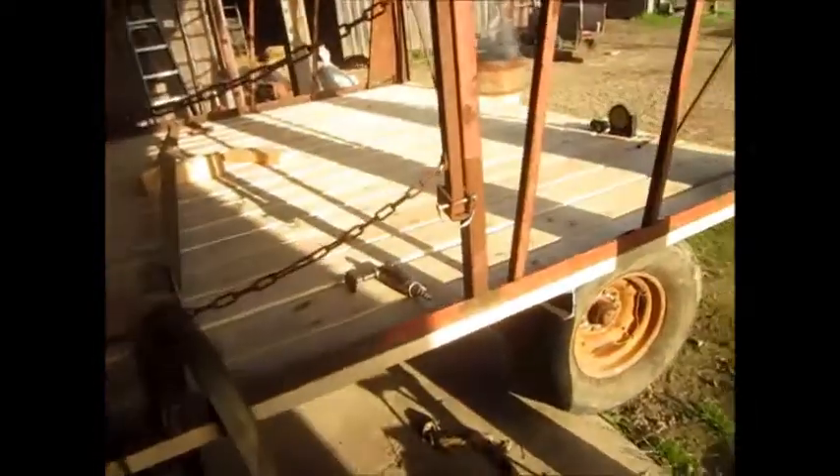Alright. So I got the deck on.